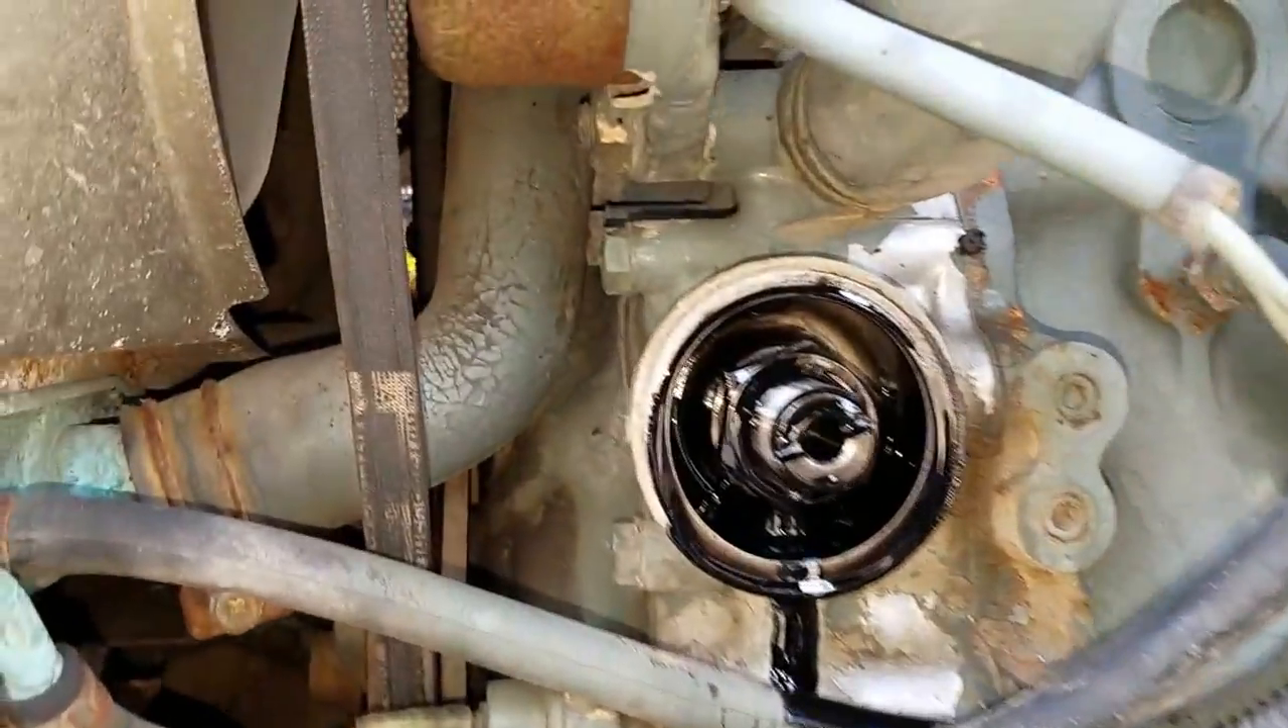Okay I've got the filter off. You can see the oil coming out of where the filter is.